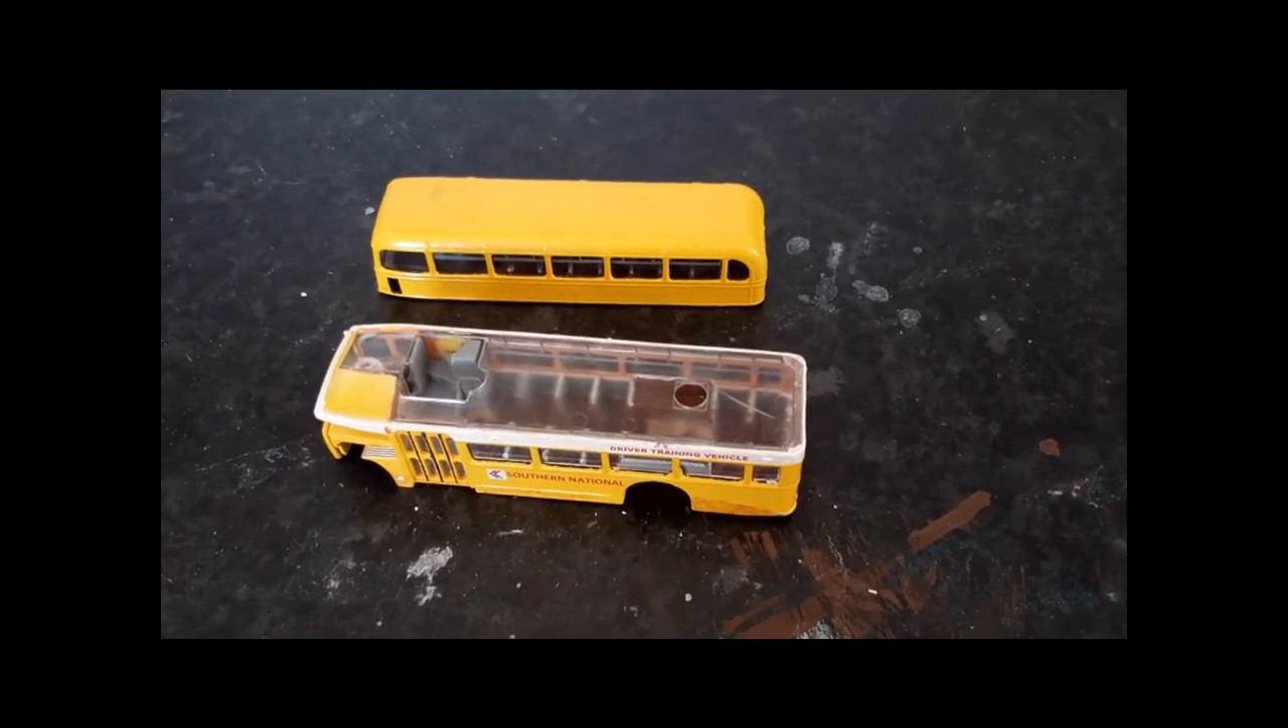OK, now we have our two halves completely assembled, ready to join together.